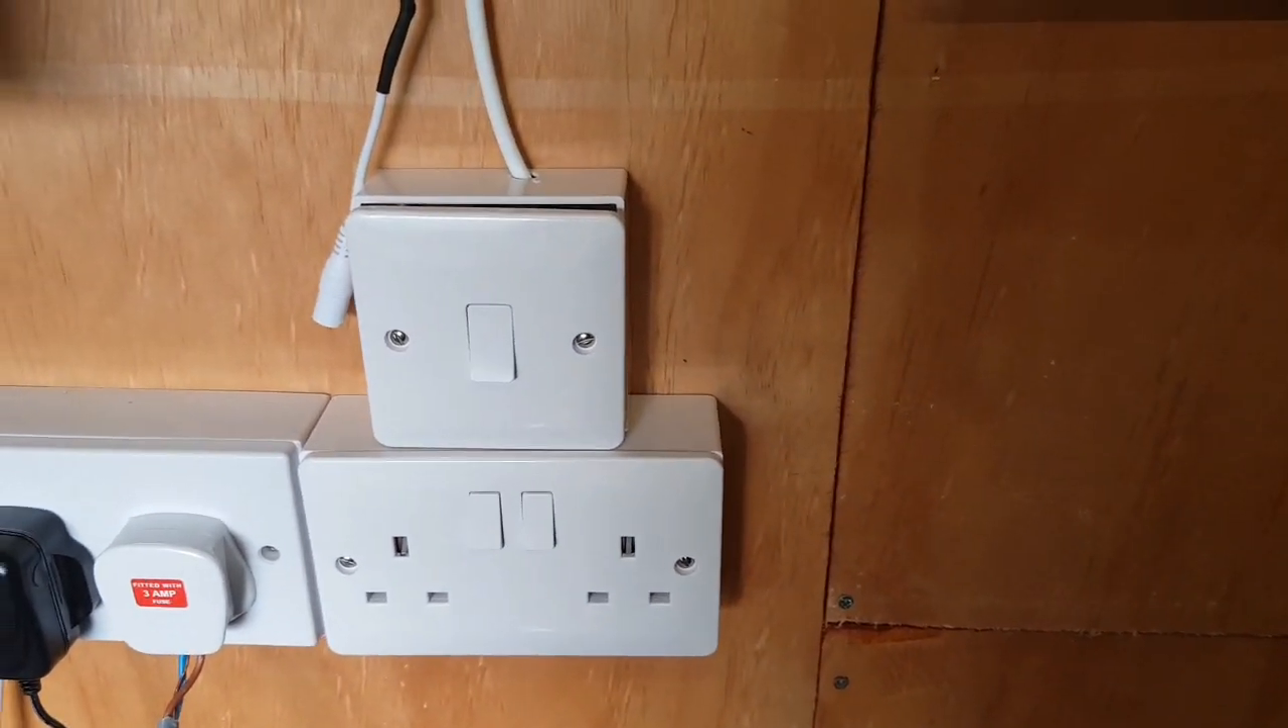Just ignore the ventilation gap around this switch where the cover won't go on properly.